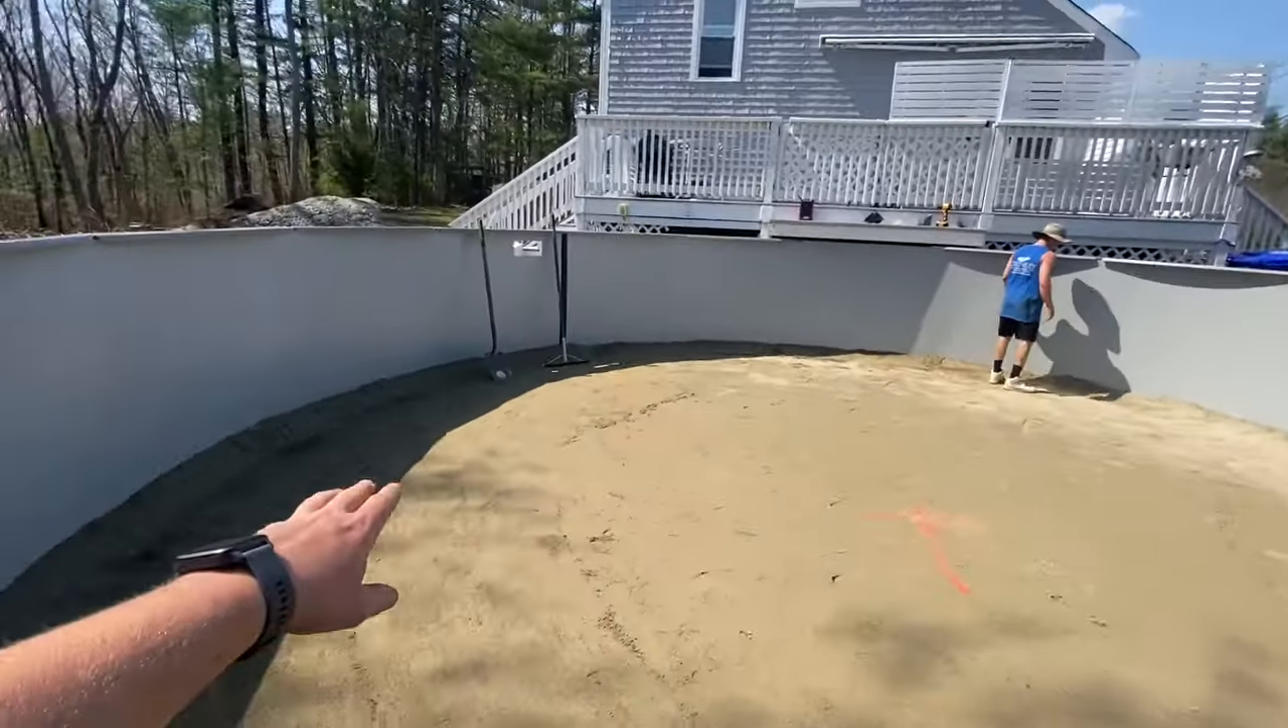So we got the pool wall up.